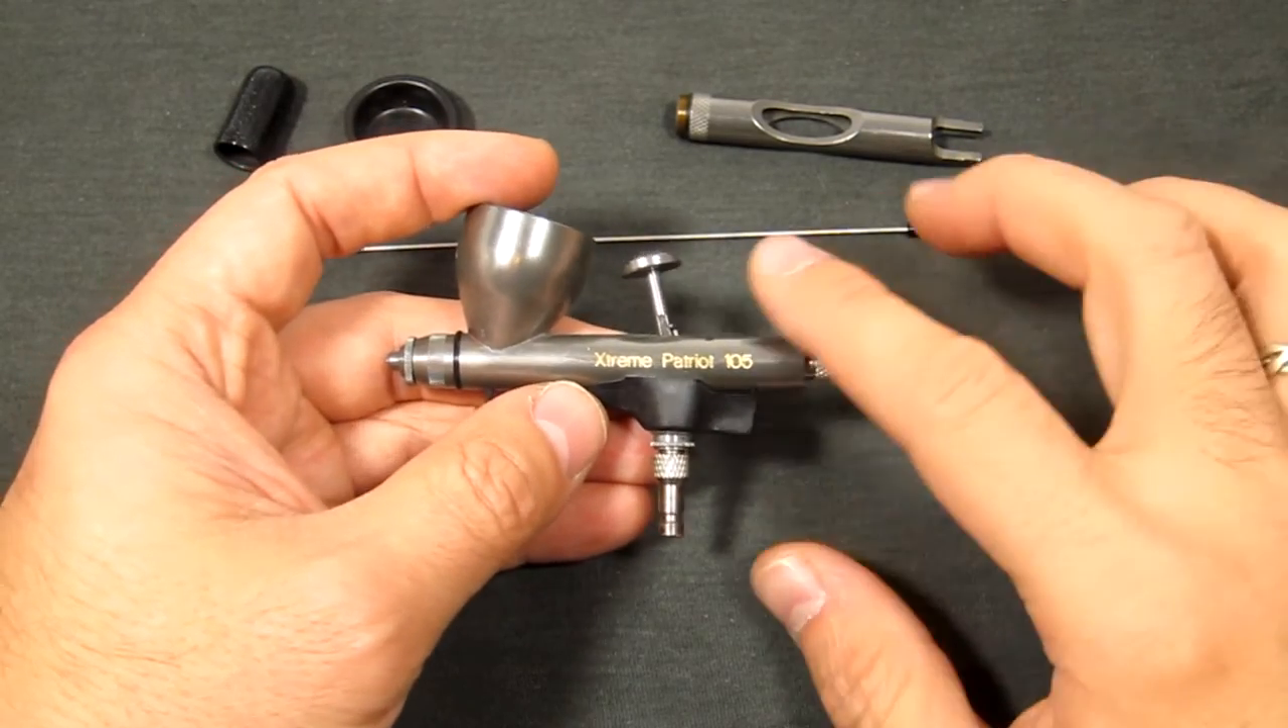So with the needle removed we don't have to worry about anything else for the back end of the airbrush.